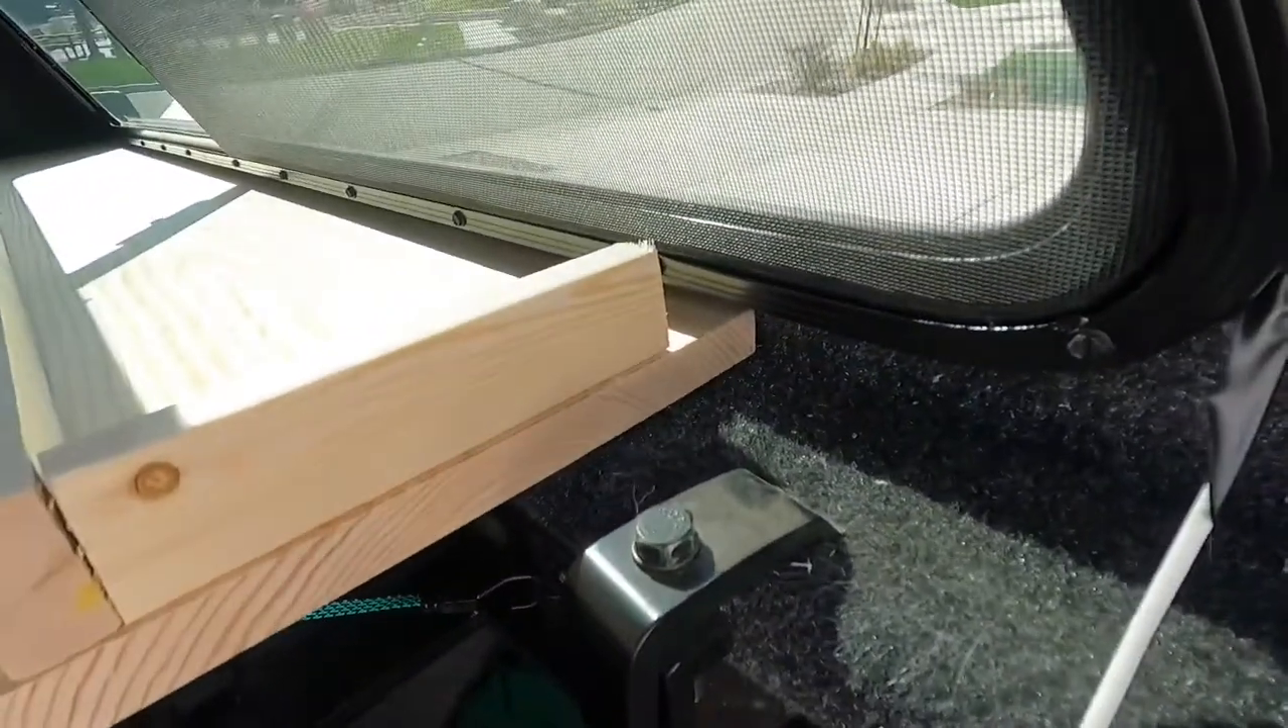As you can see here I got these edge pieces cut and just kind of laid in place for now.